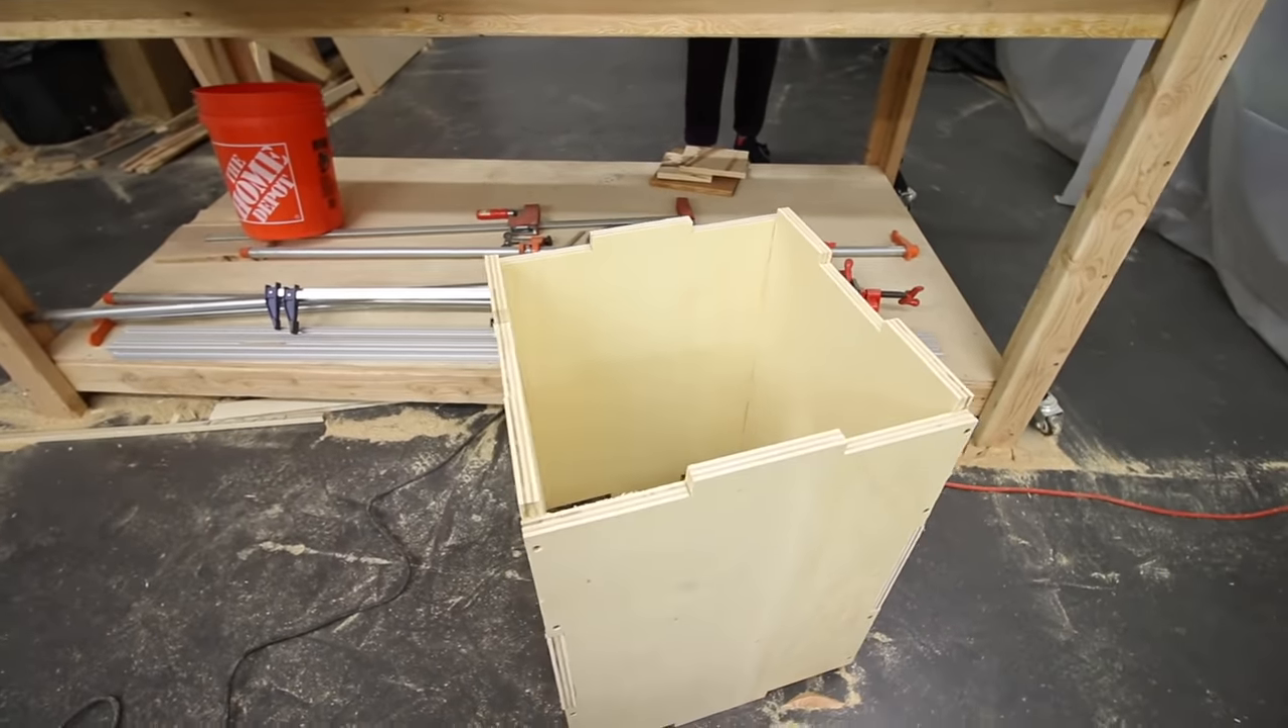So this is the the frame all assembled up.